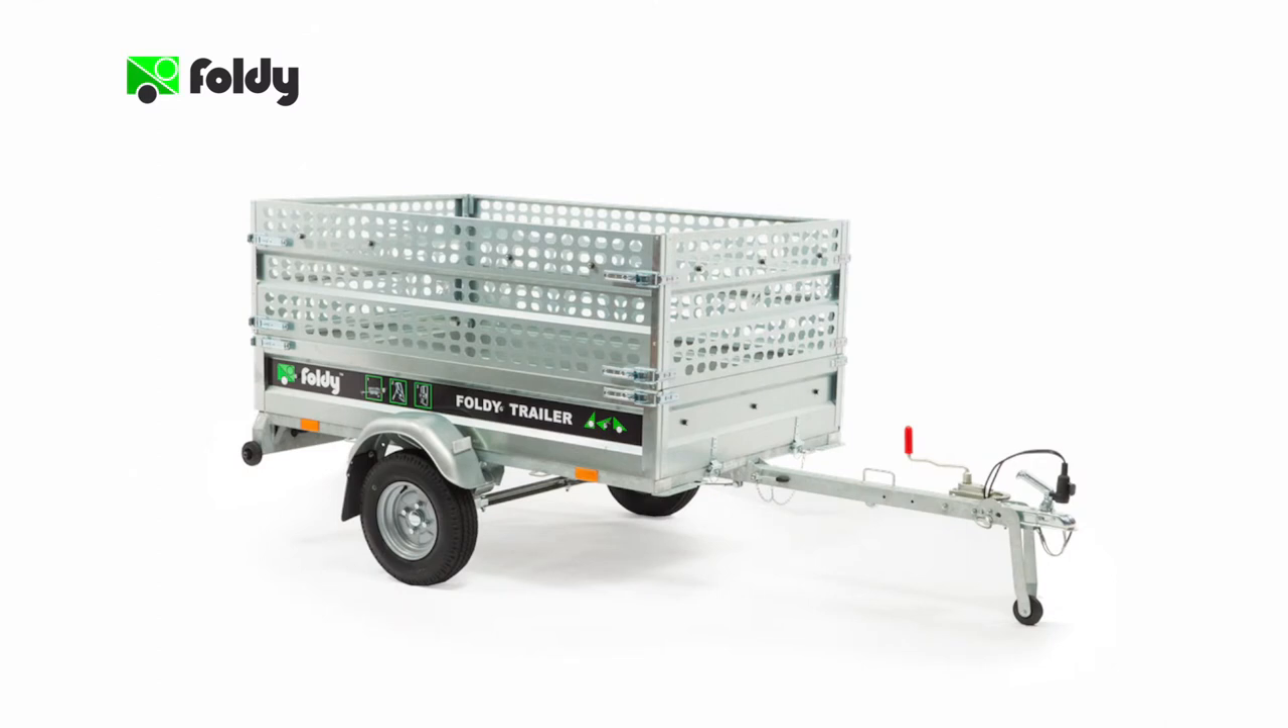Your foldy trailers garden cage is now fully installed and ready for use.